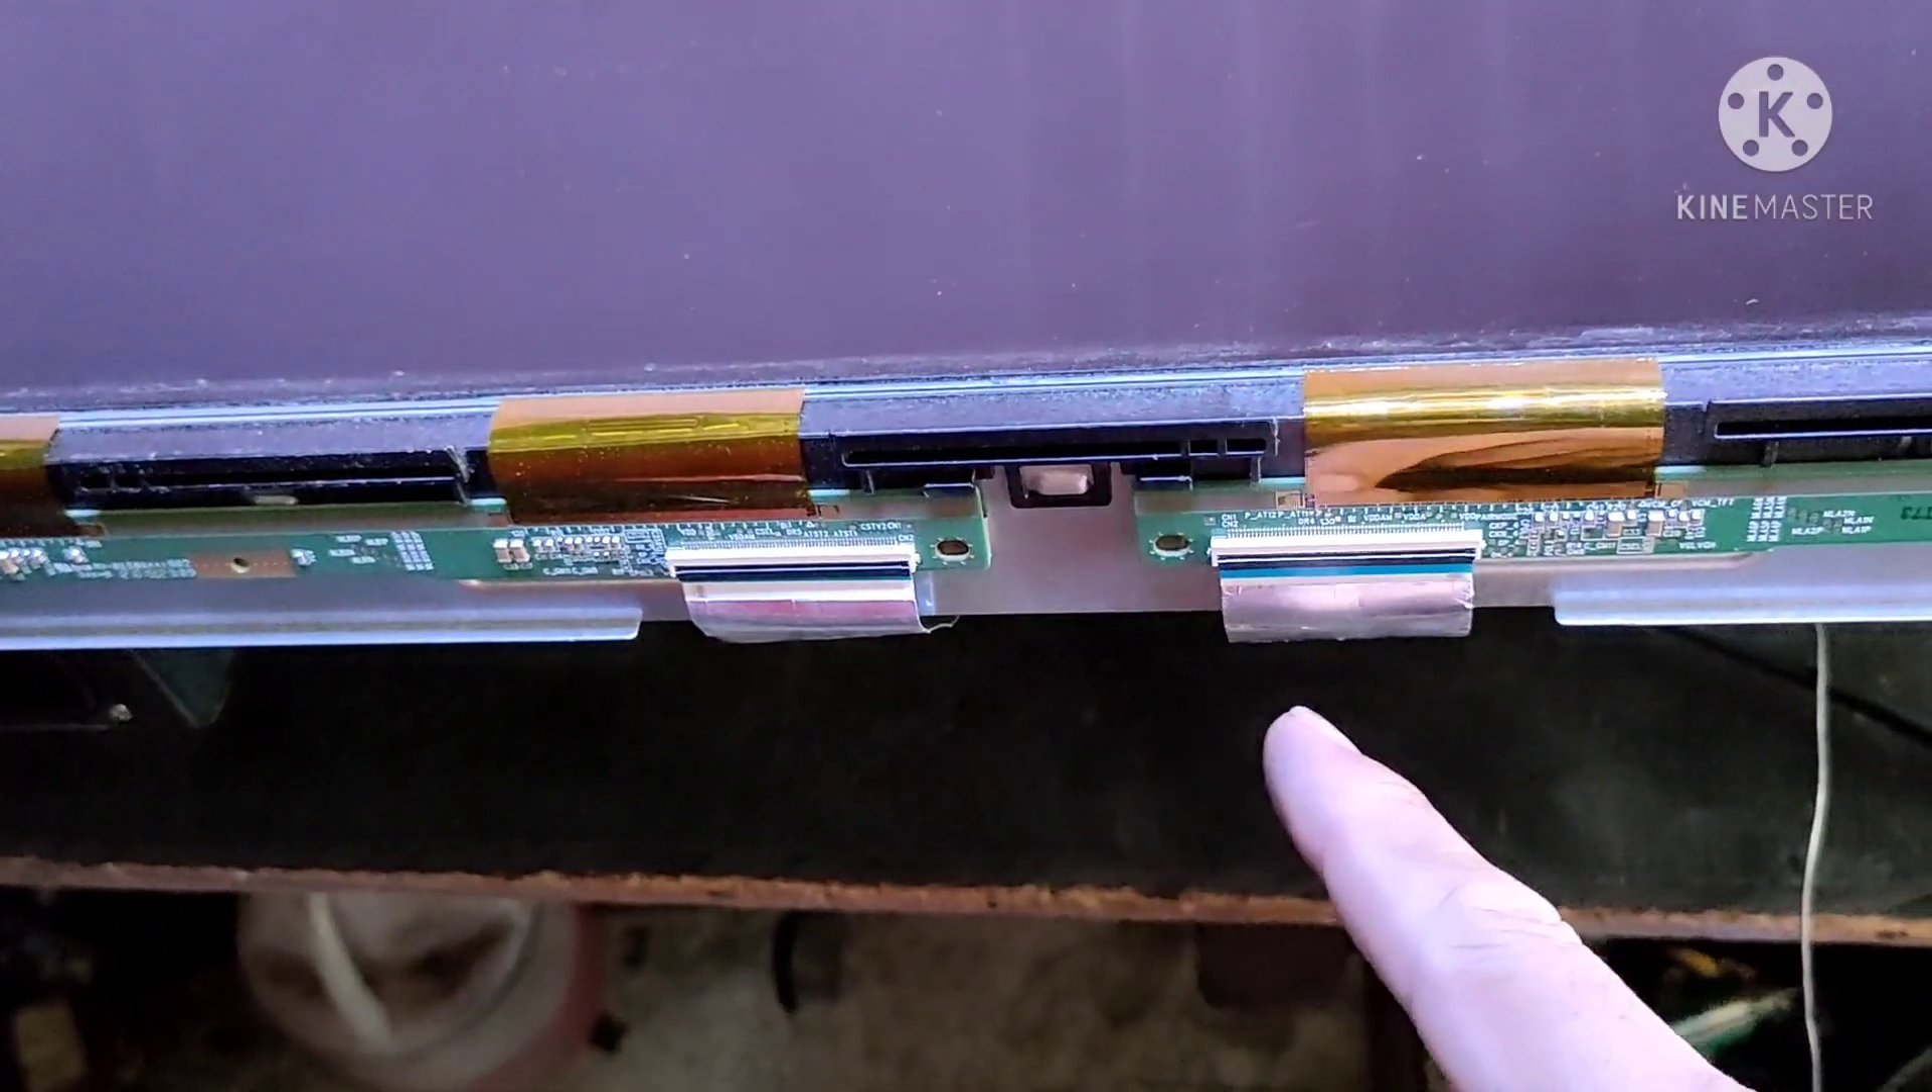So Ito Na Nalagay Na Natin Yung Ating Ribbon Parehas Na Nakakabit.